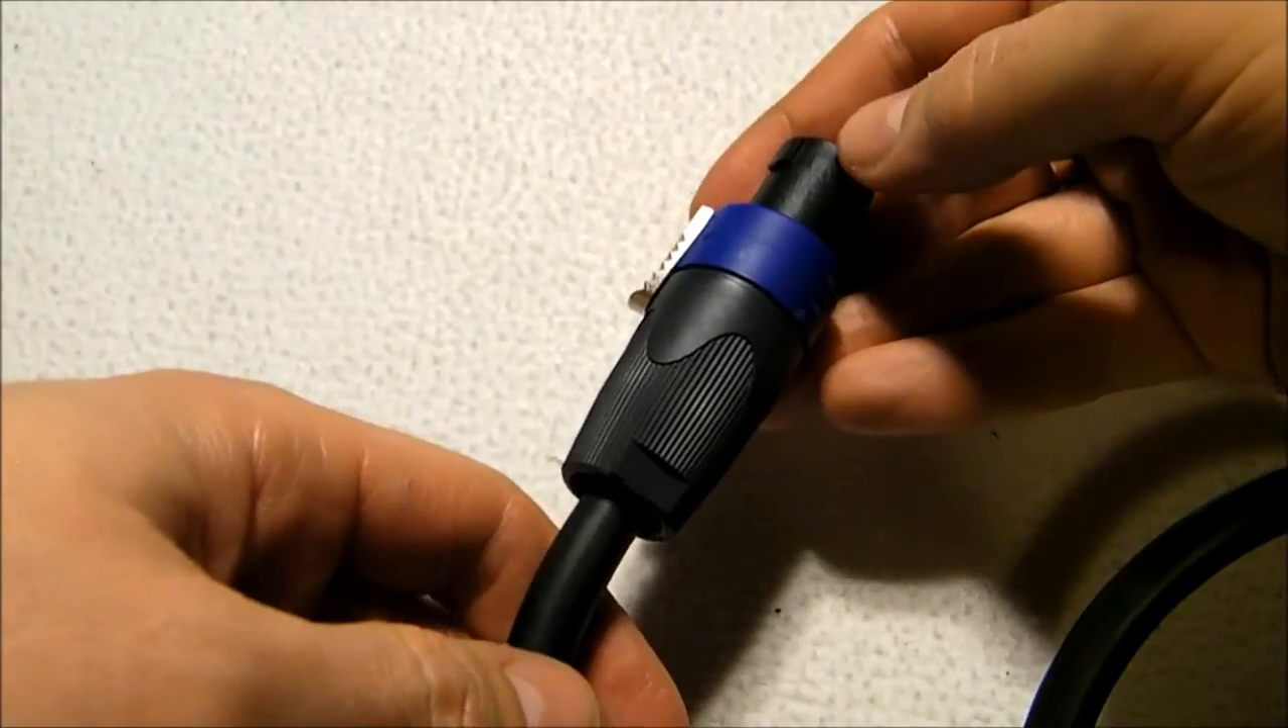And then, you just simply get your outer shell on there. And, there's your connector.